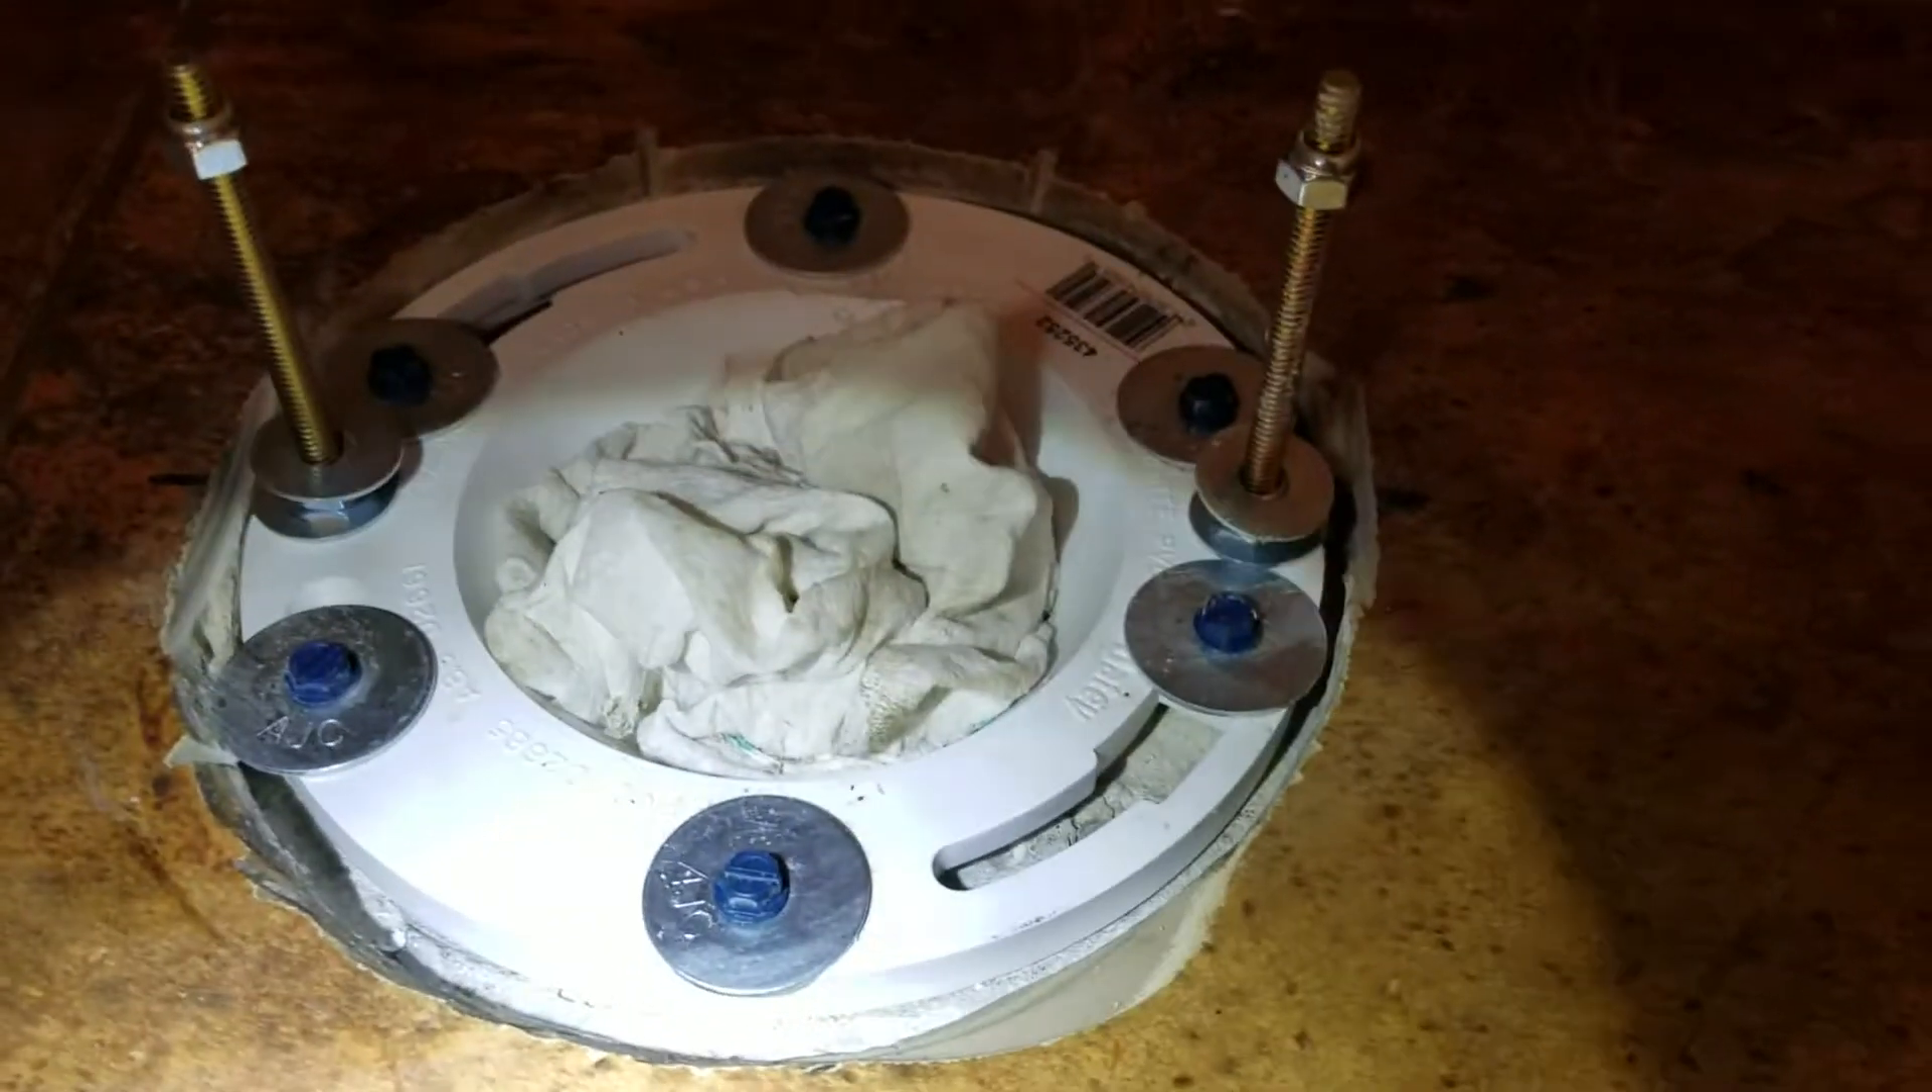So you've got six screws all the way around, six holes, six screws, and so it's mounted to the floor.